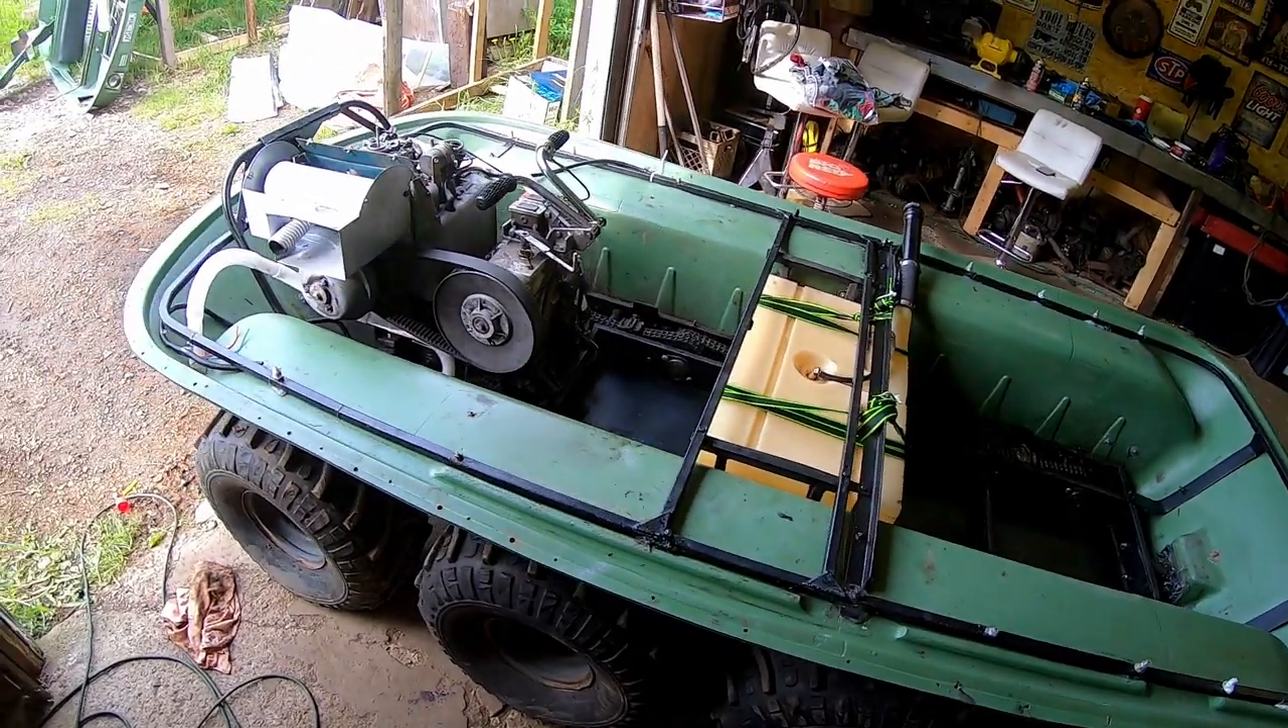Um the seat or the gas tank is strapped in place it's not going to go anywhere anyways but it is strapped in tight now.